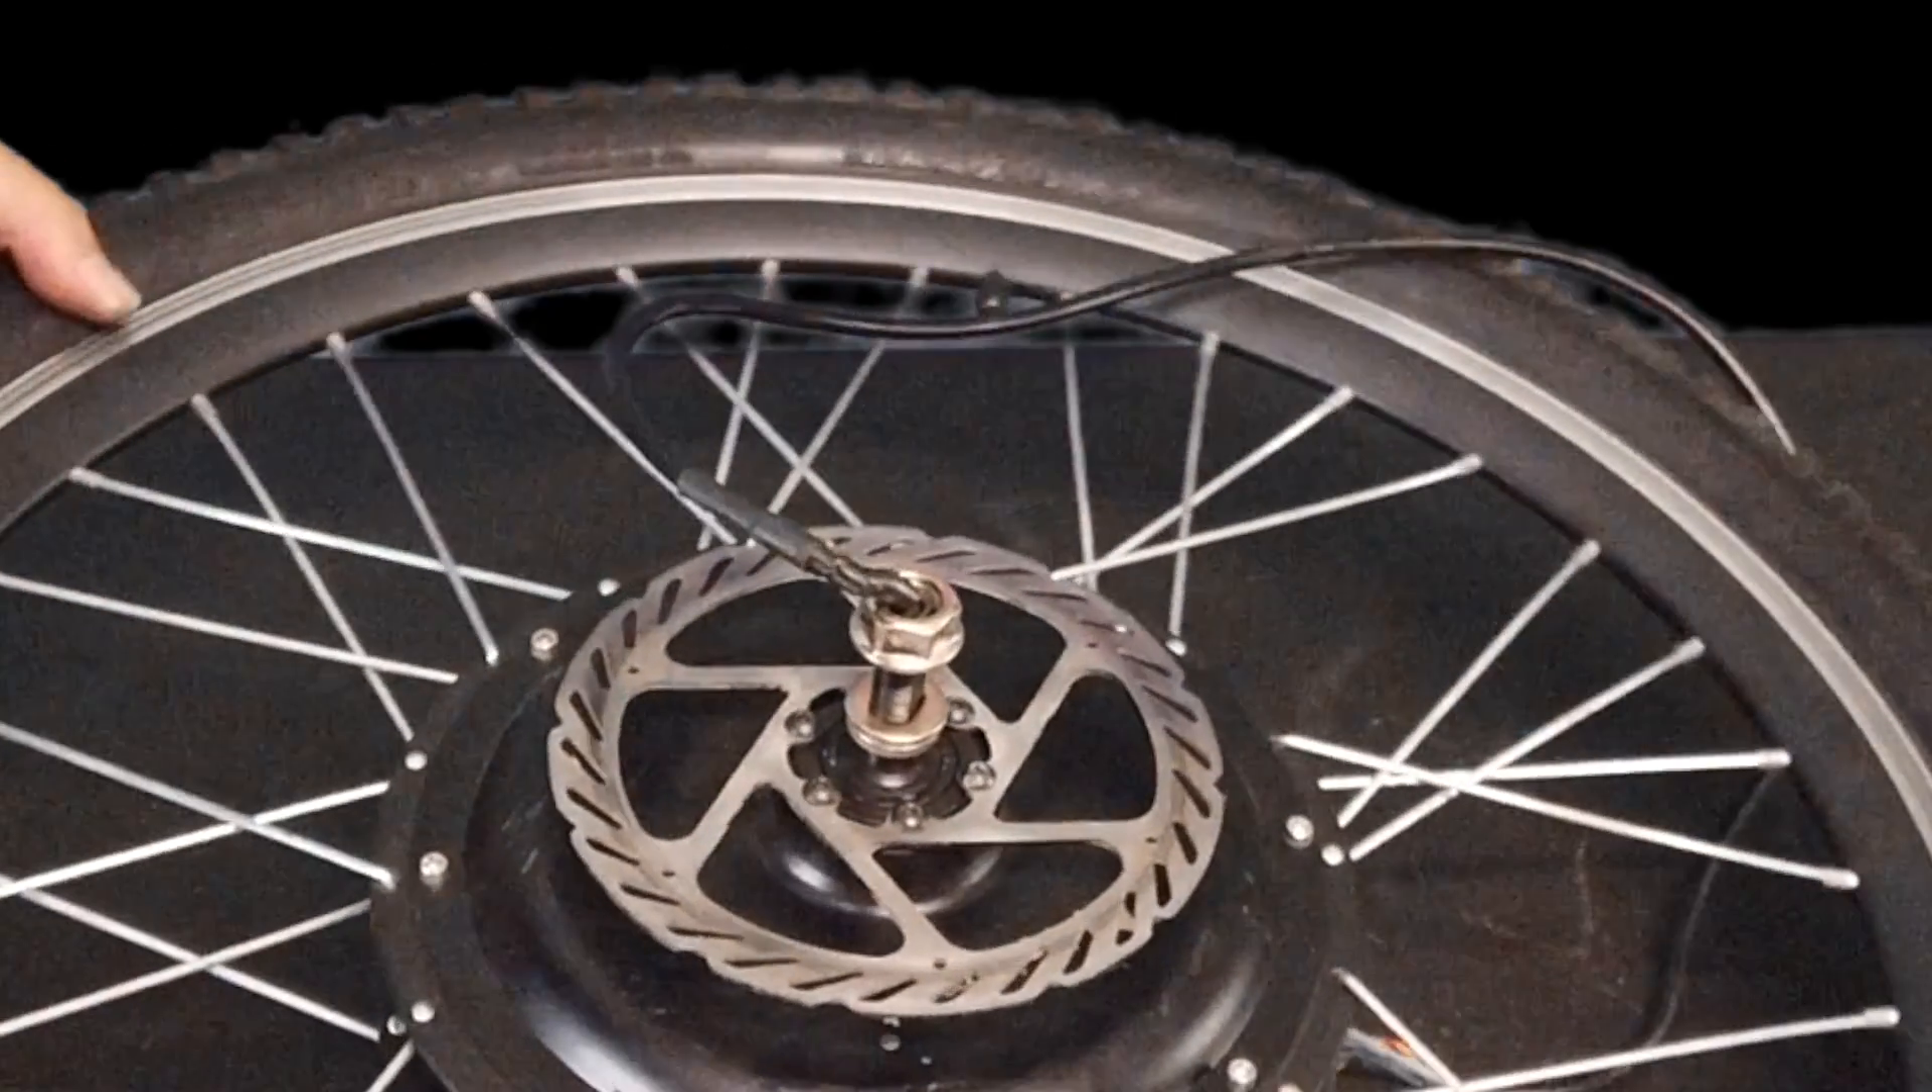You can see here I used that star bit to install the disc brake onto the electric wheel and this disc brake I have was 160 millimeters and it fit onto the wheel perfectly.